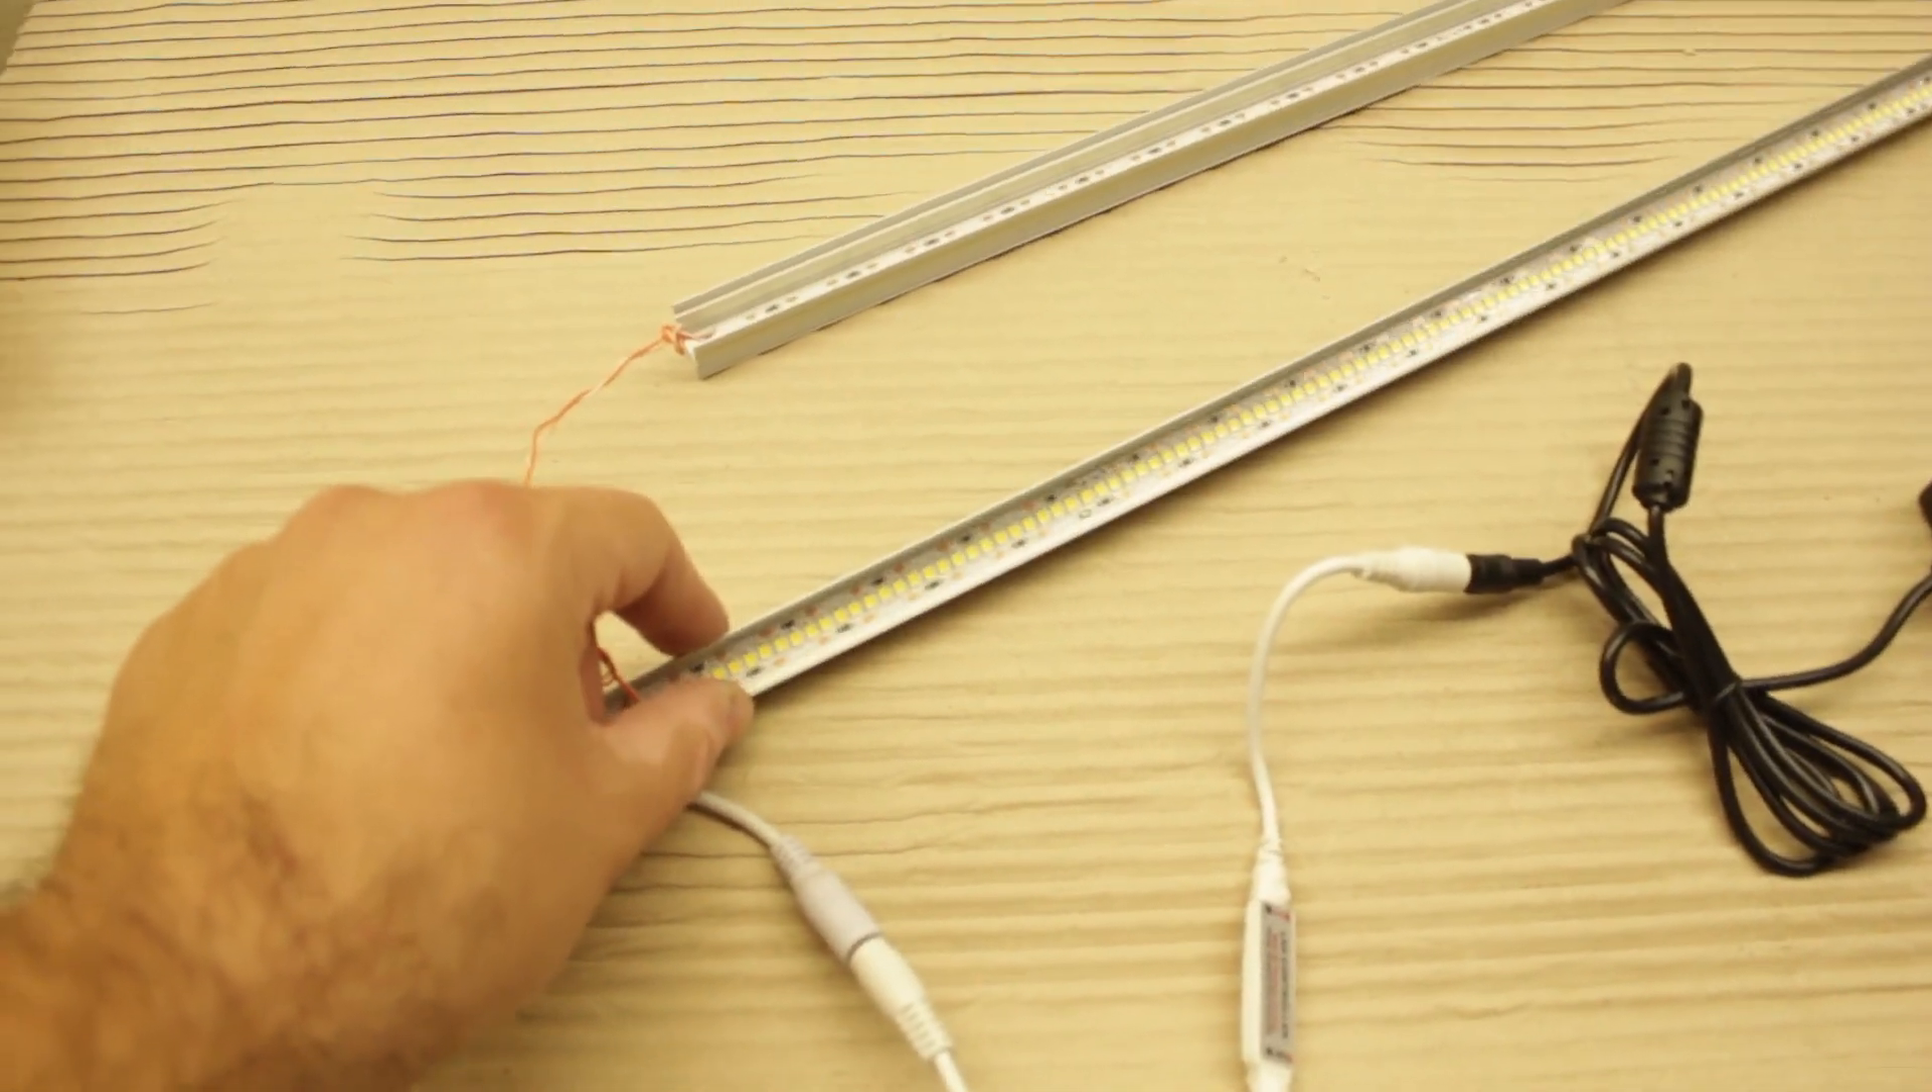So I've got the LED strips Soldered together in one meter length And then I have and I've gone and I've stuck them to the aluminum profile.